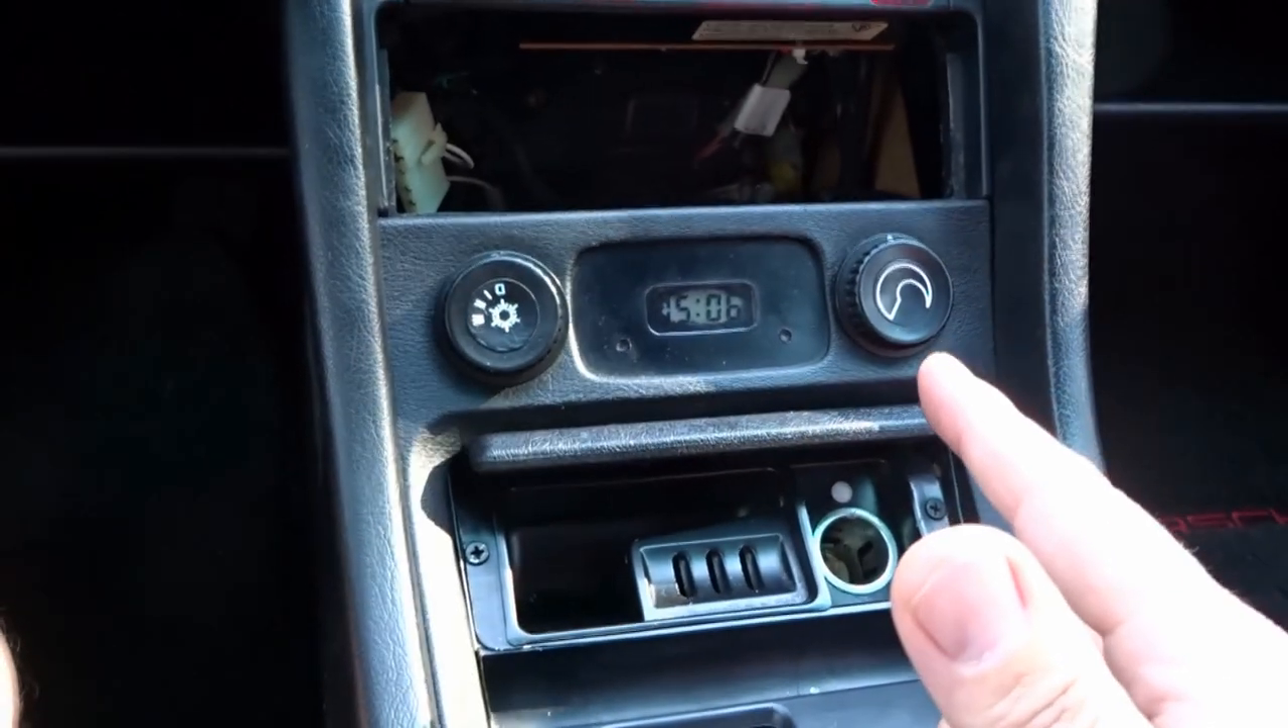I already have the radio out on this car because I have another project I'm working on with that.